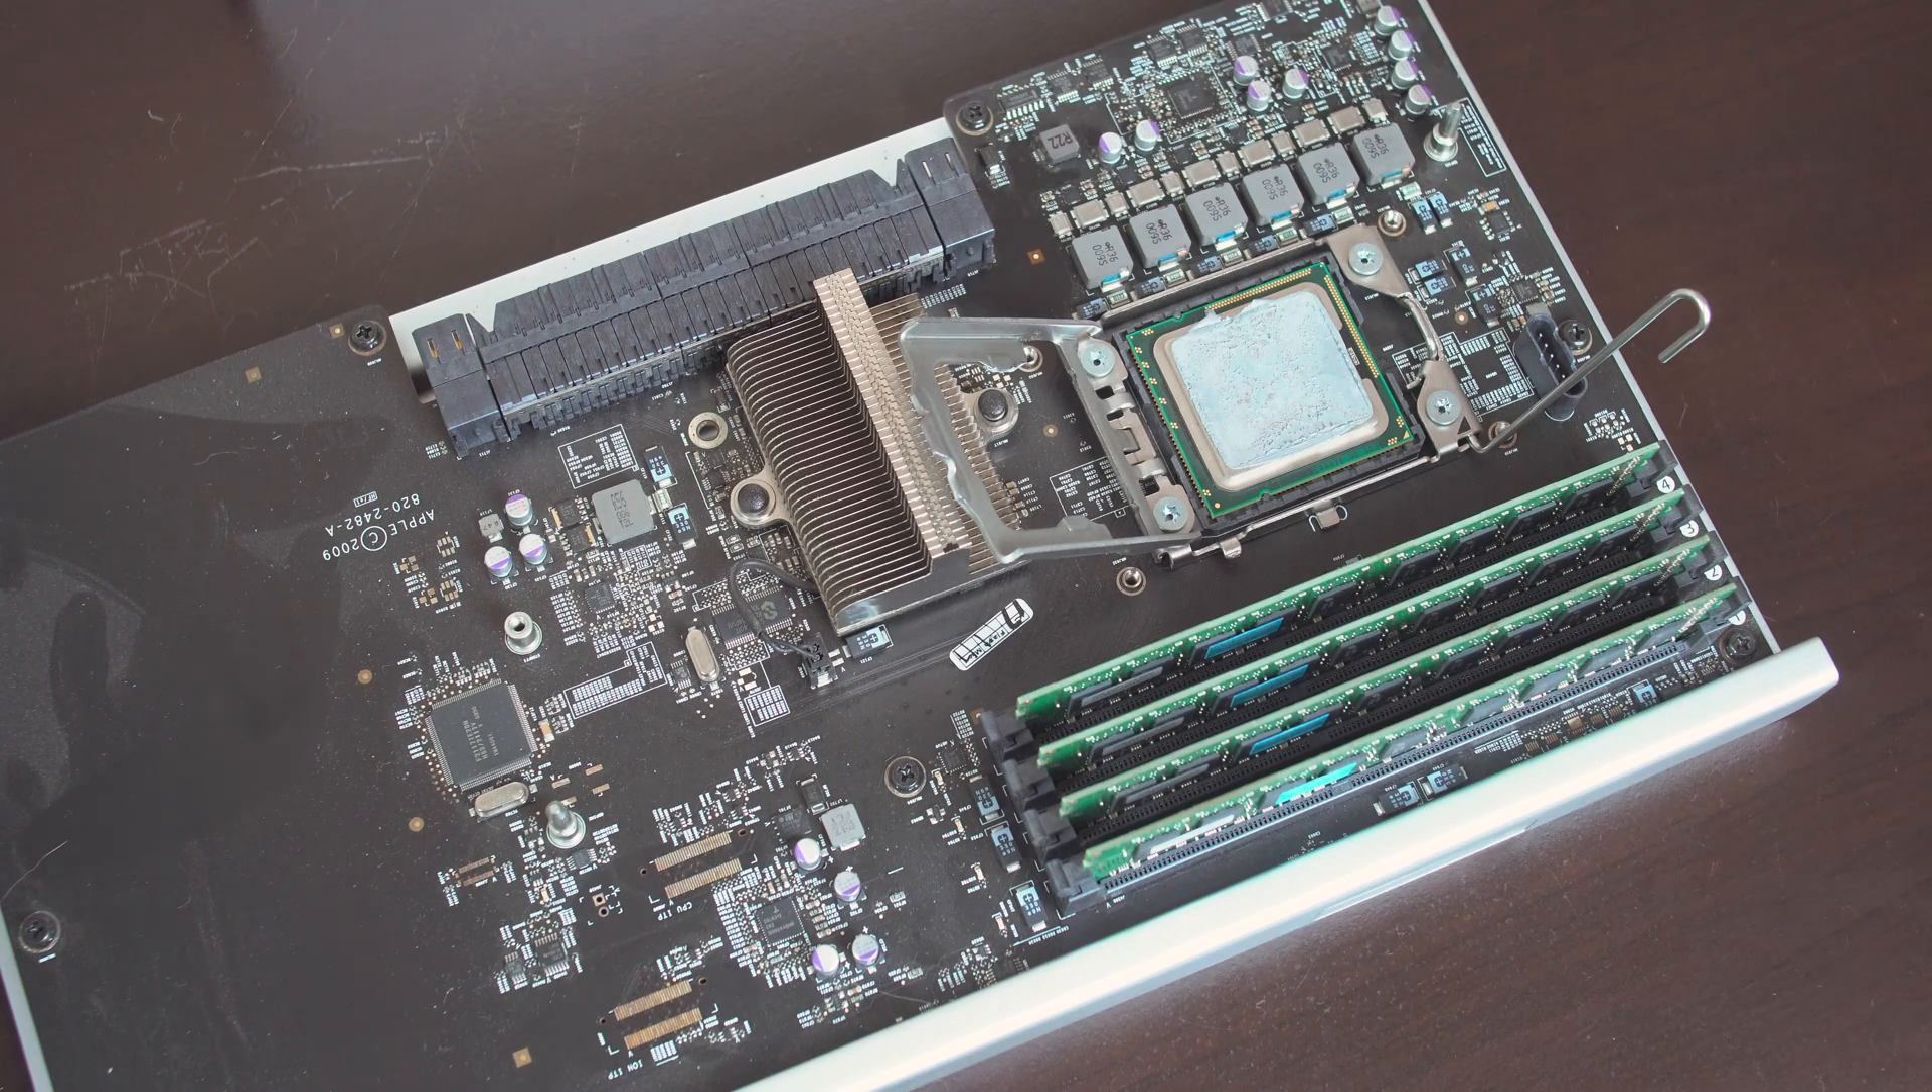And now we have full access to the CPU.